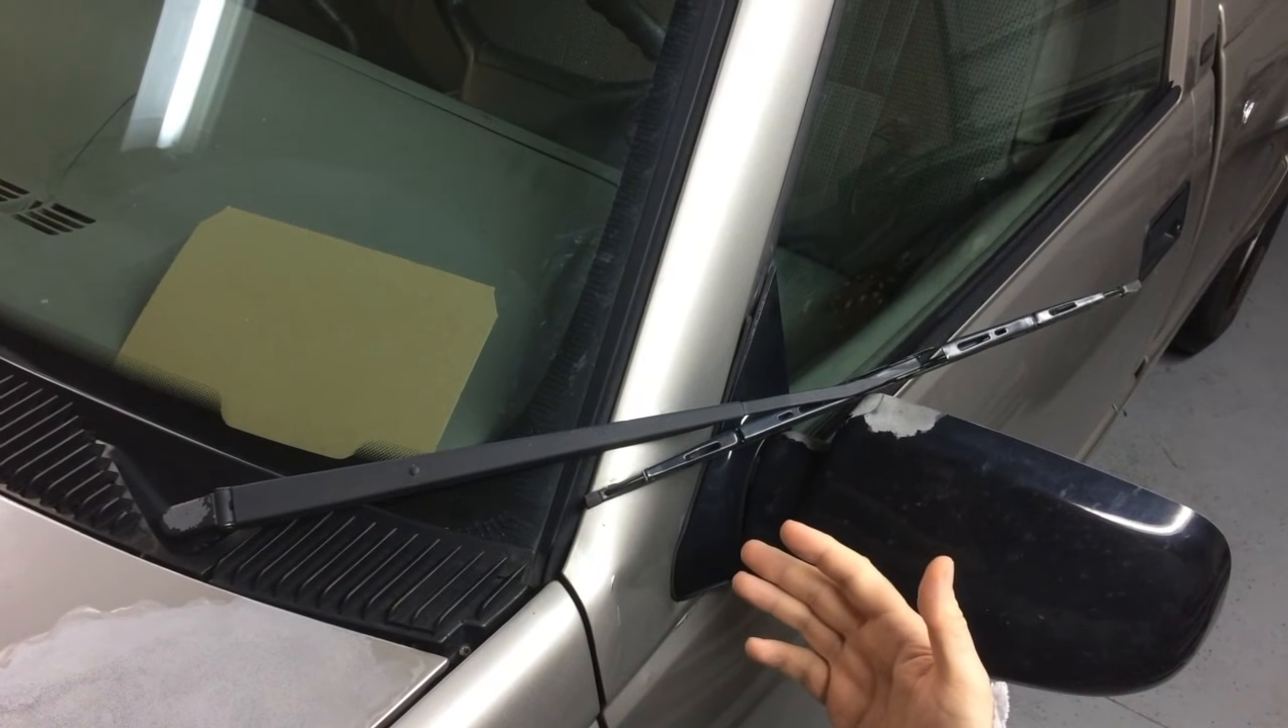What we've got here is a situation where the windshield wiper arm has came out of the track and is laying against the rearview mirror here.